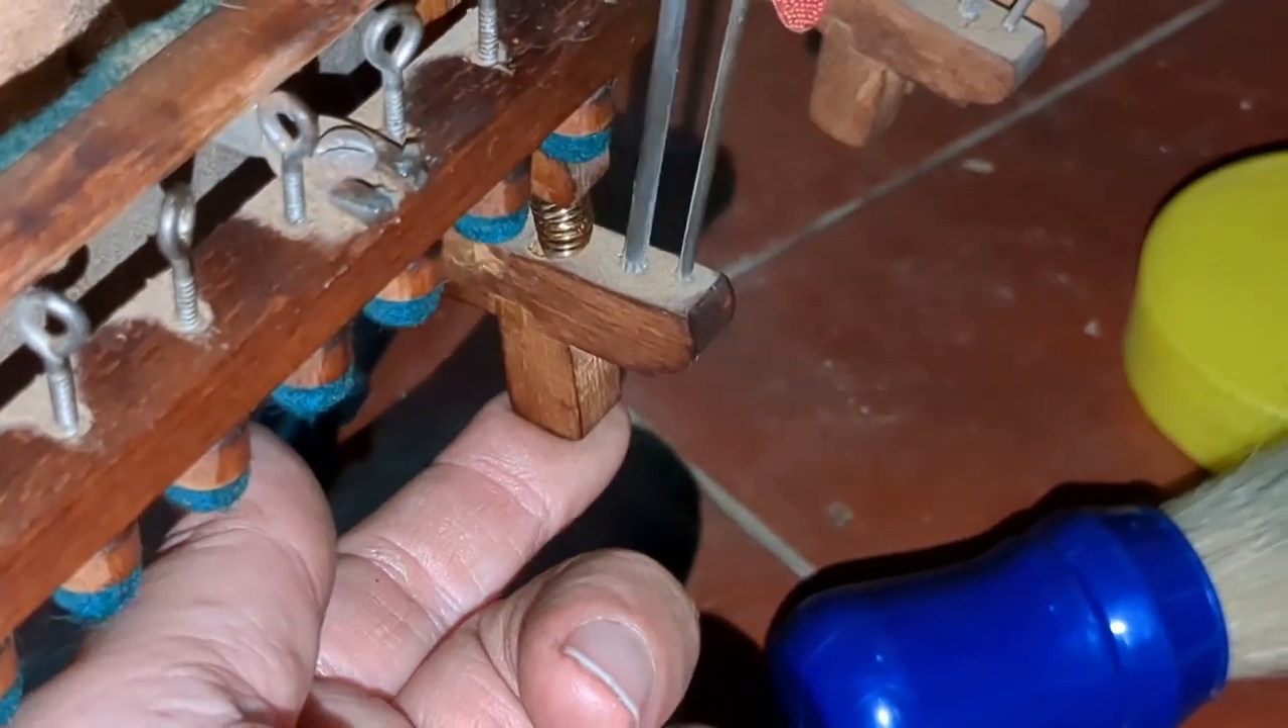I've put on a sparkly new spring just here.